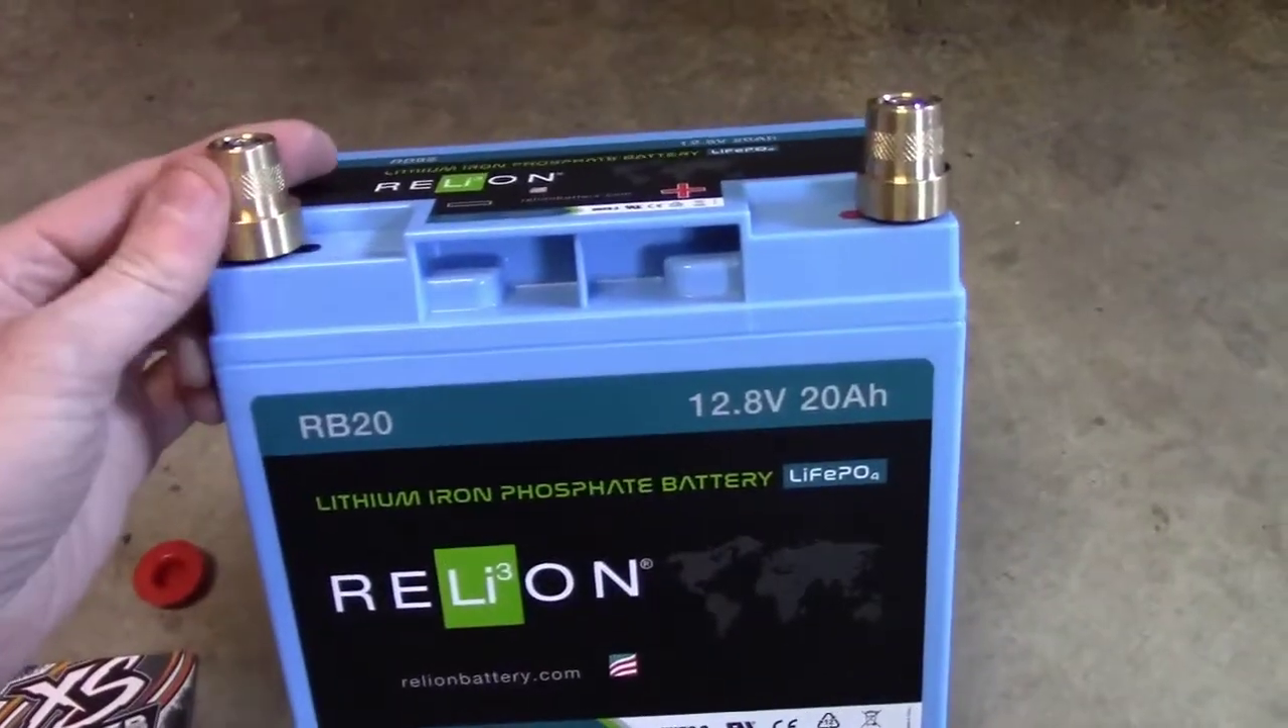Okay so here it is with the post adapters installed. Nice brass units to just go right in.